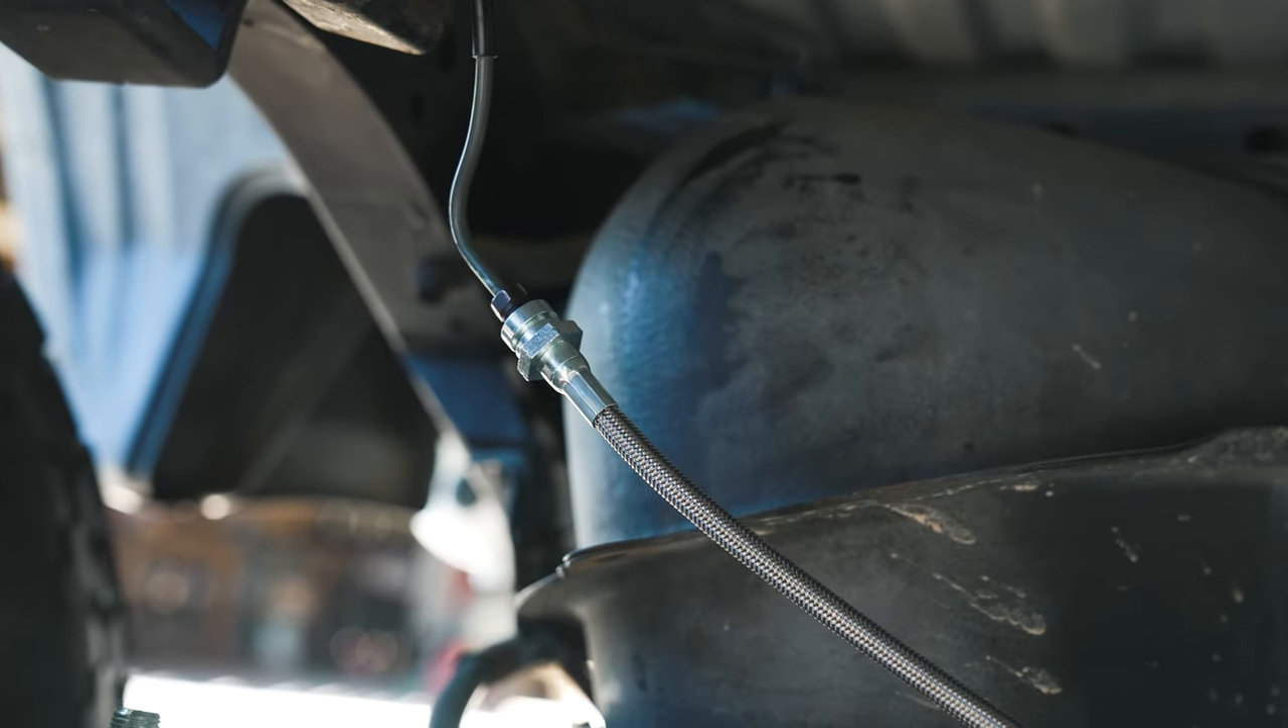Now we have an extended stainless steel line all plugged in. That top little fitting was kind of a pain to get in there.